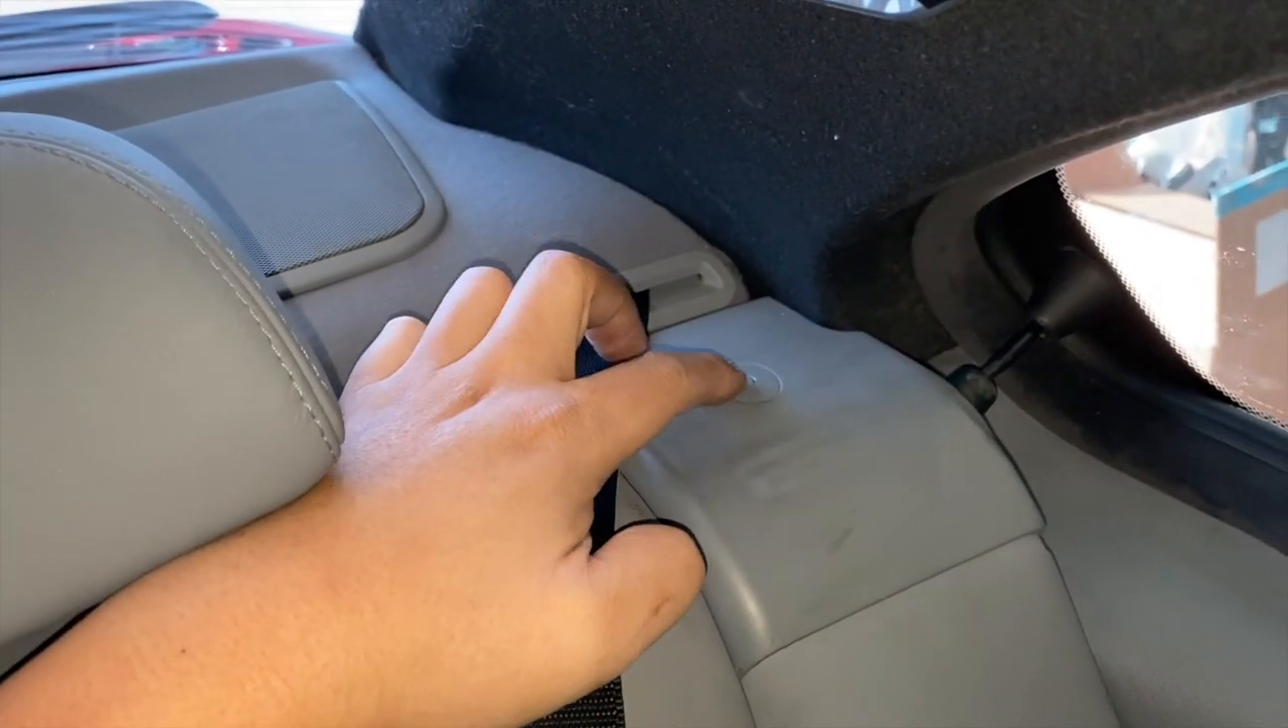So you can see on the driver's side of the car it still has the stock push pin that's missing from the other side so pop that out.